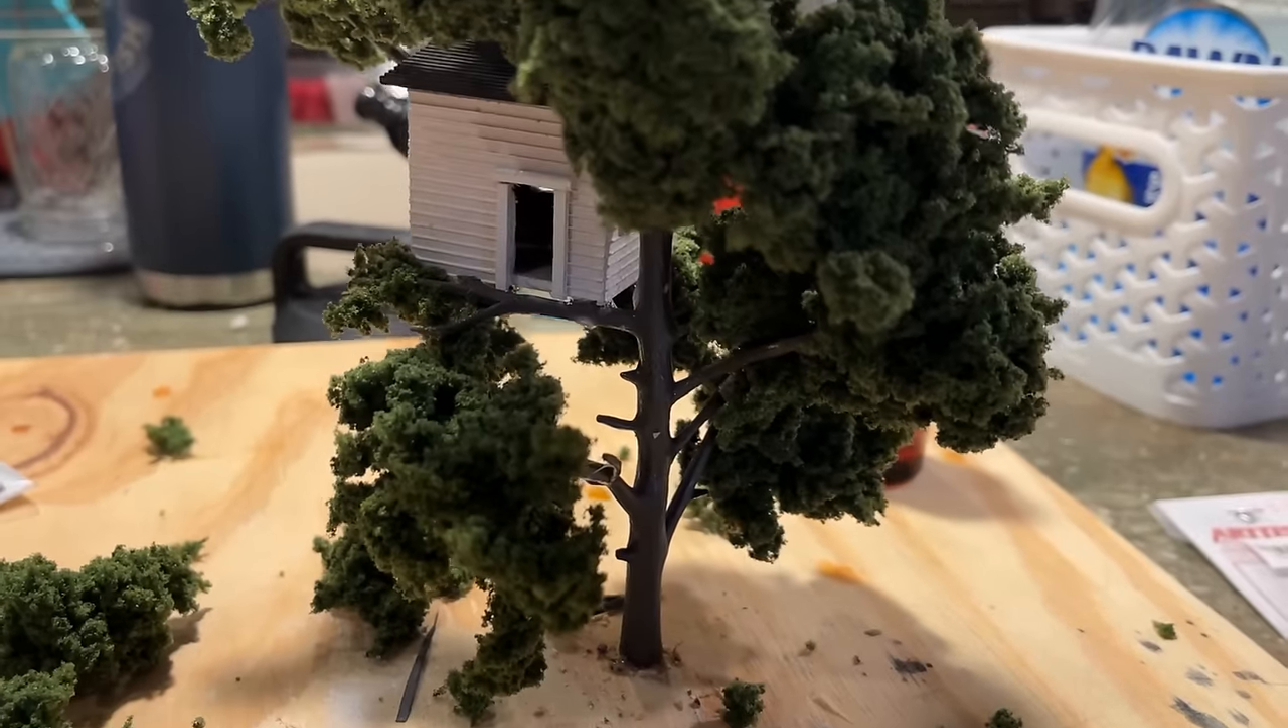All right so we've got the tree house in.